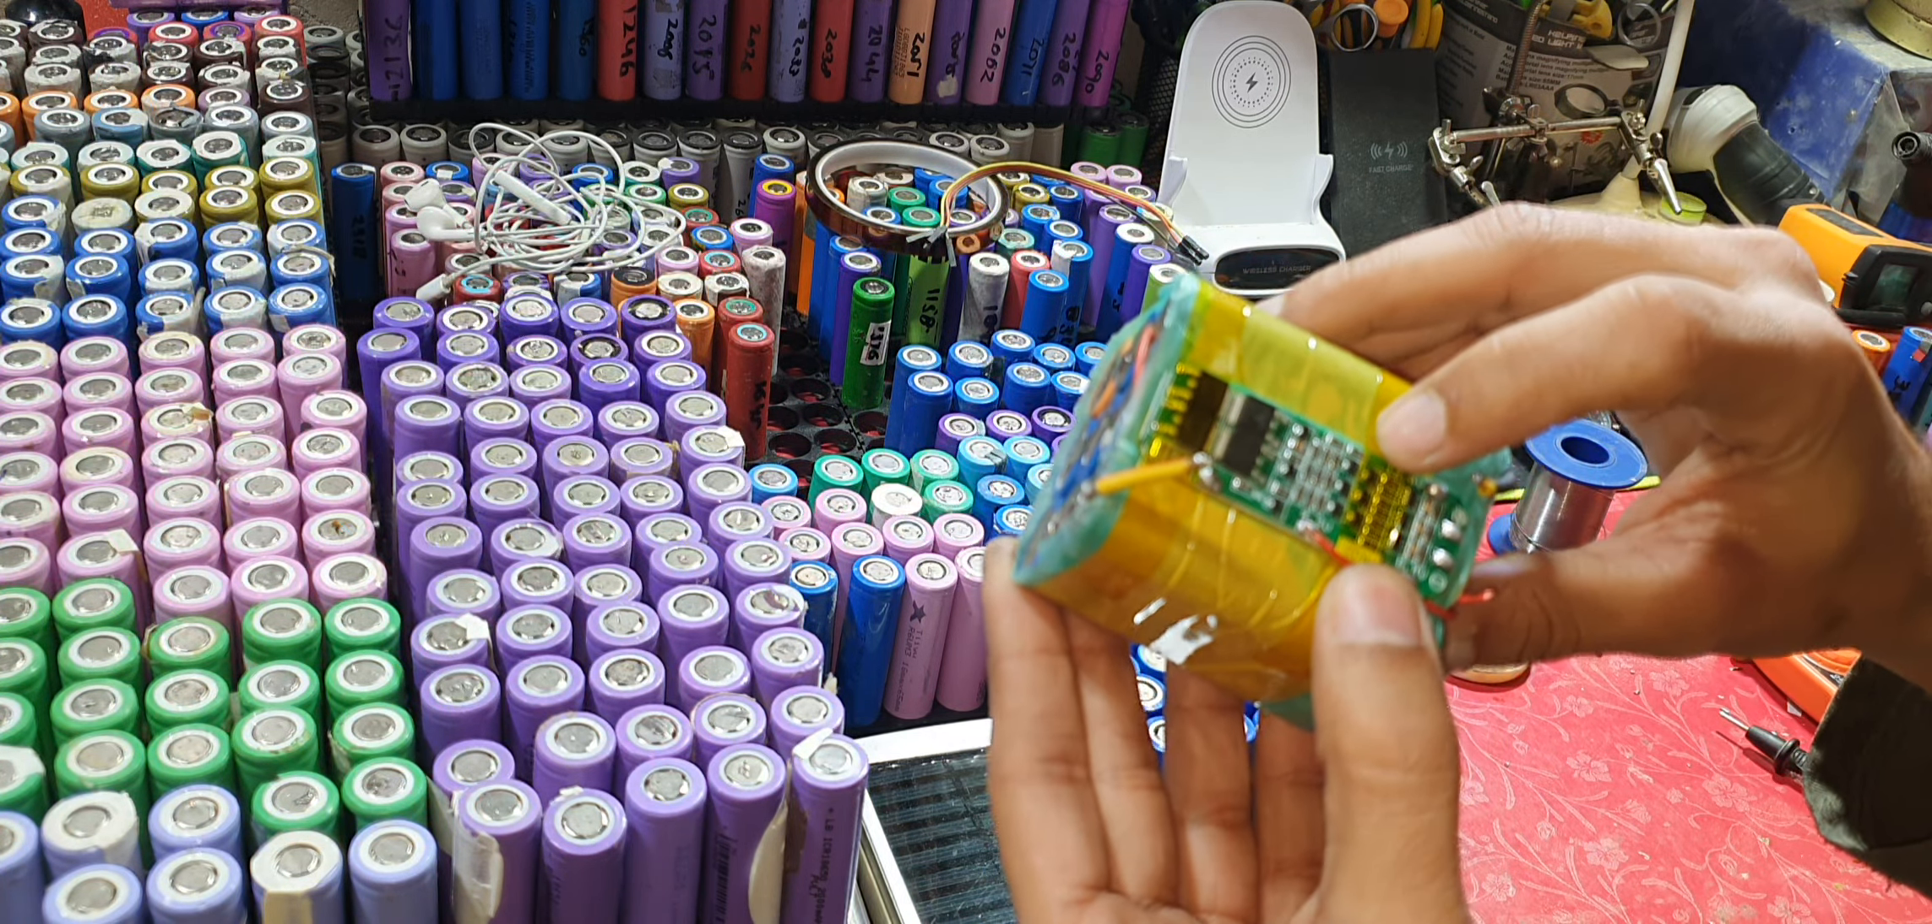BMS भी हमने लगा दिया heat resistance tape भी लगा दिया।